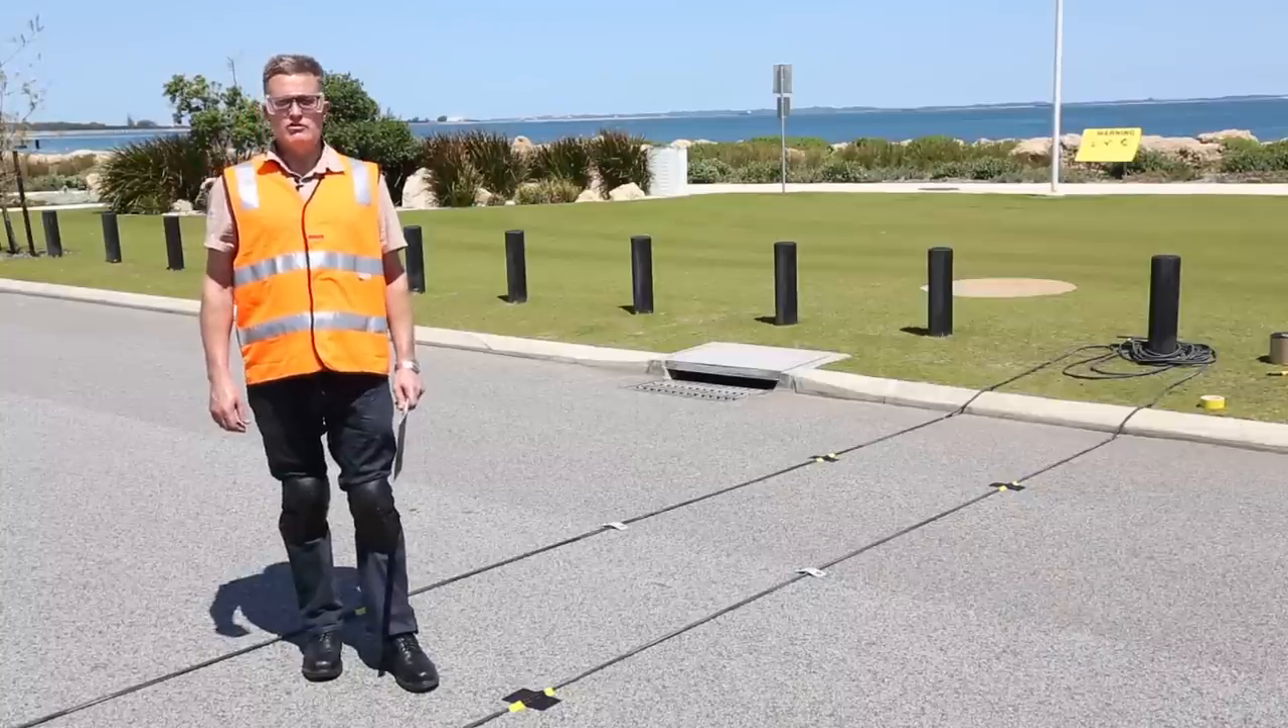And there we have a completed road tube installation.